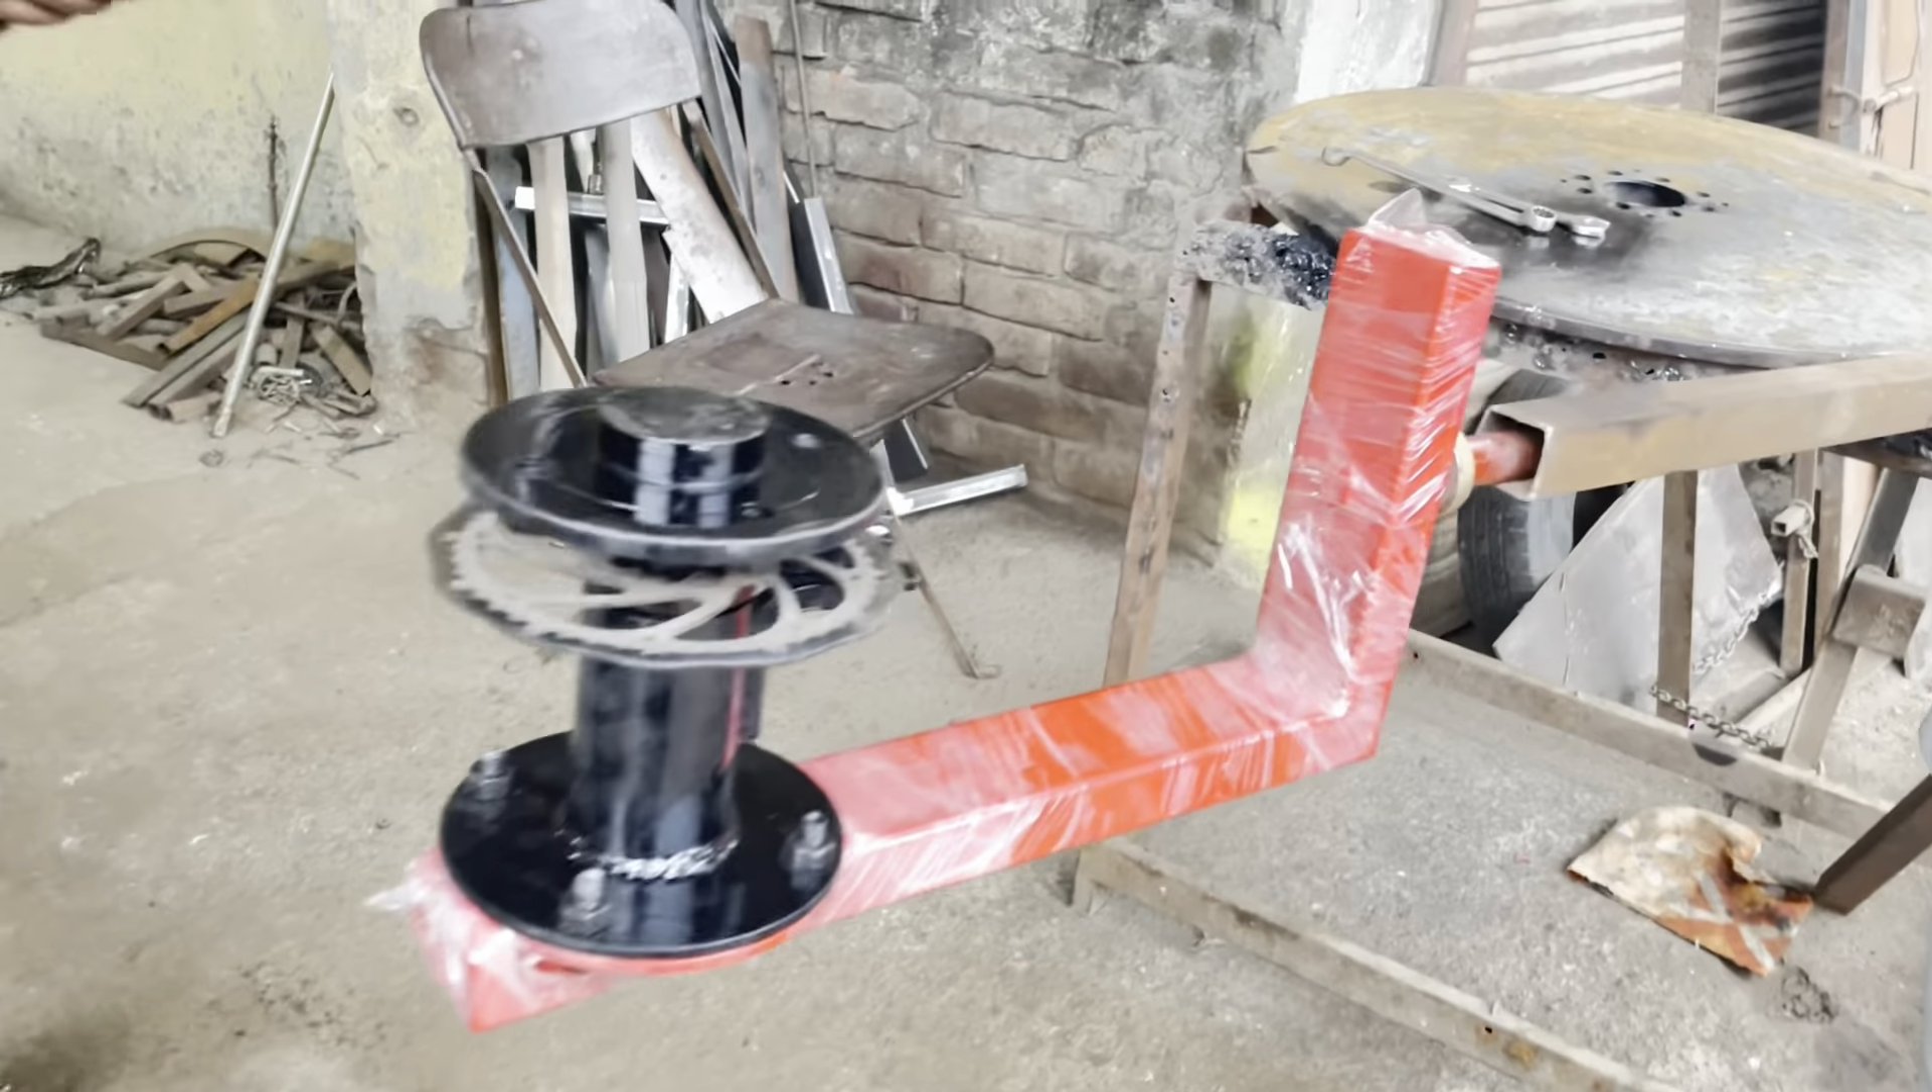यह बड़े भाई ने हब लगा दिया है।